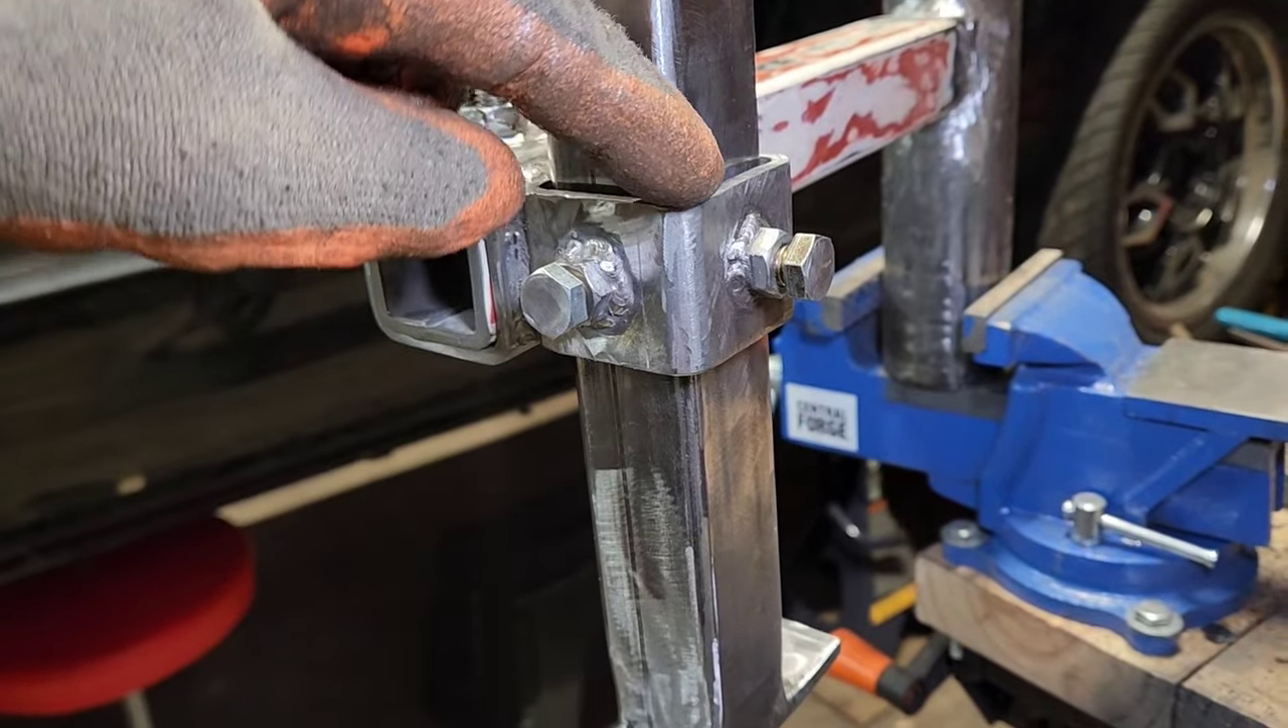So one more thing, I put two set screws, one on each side.